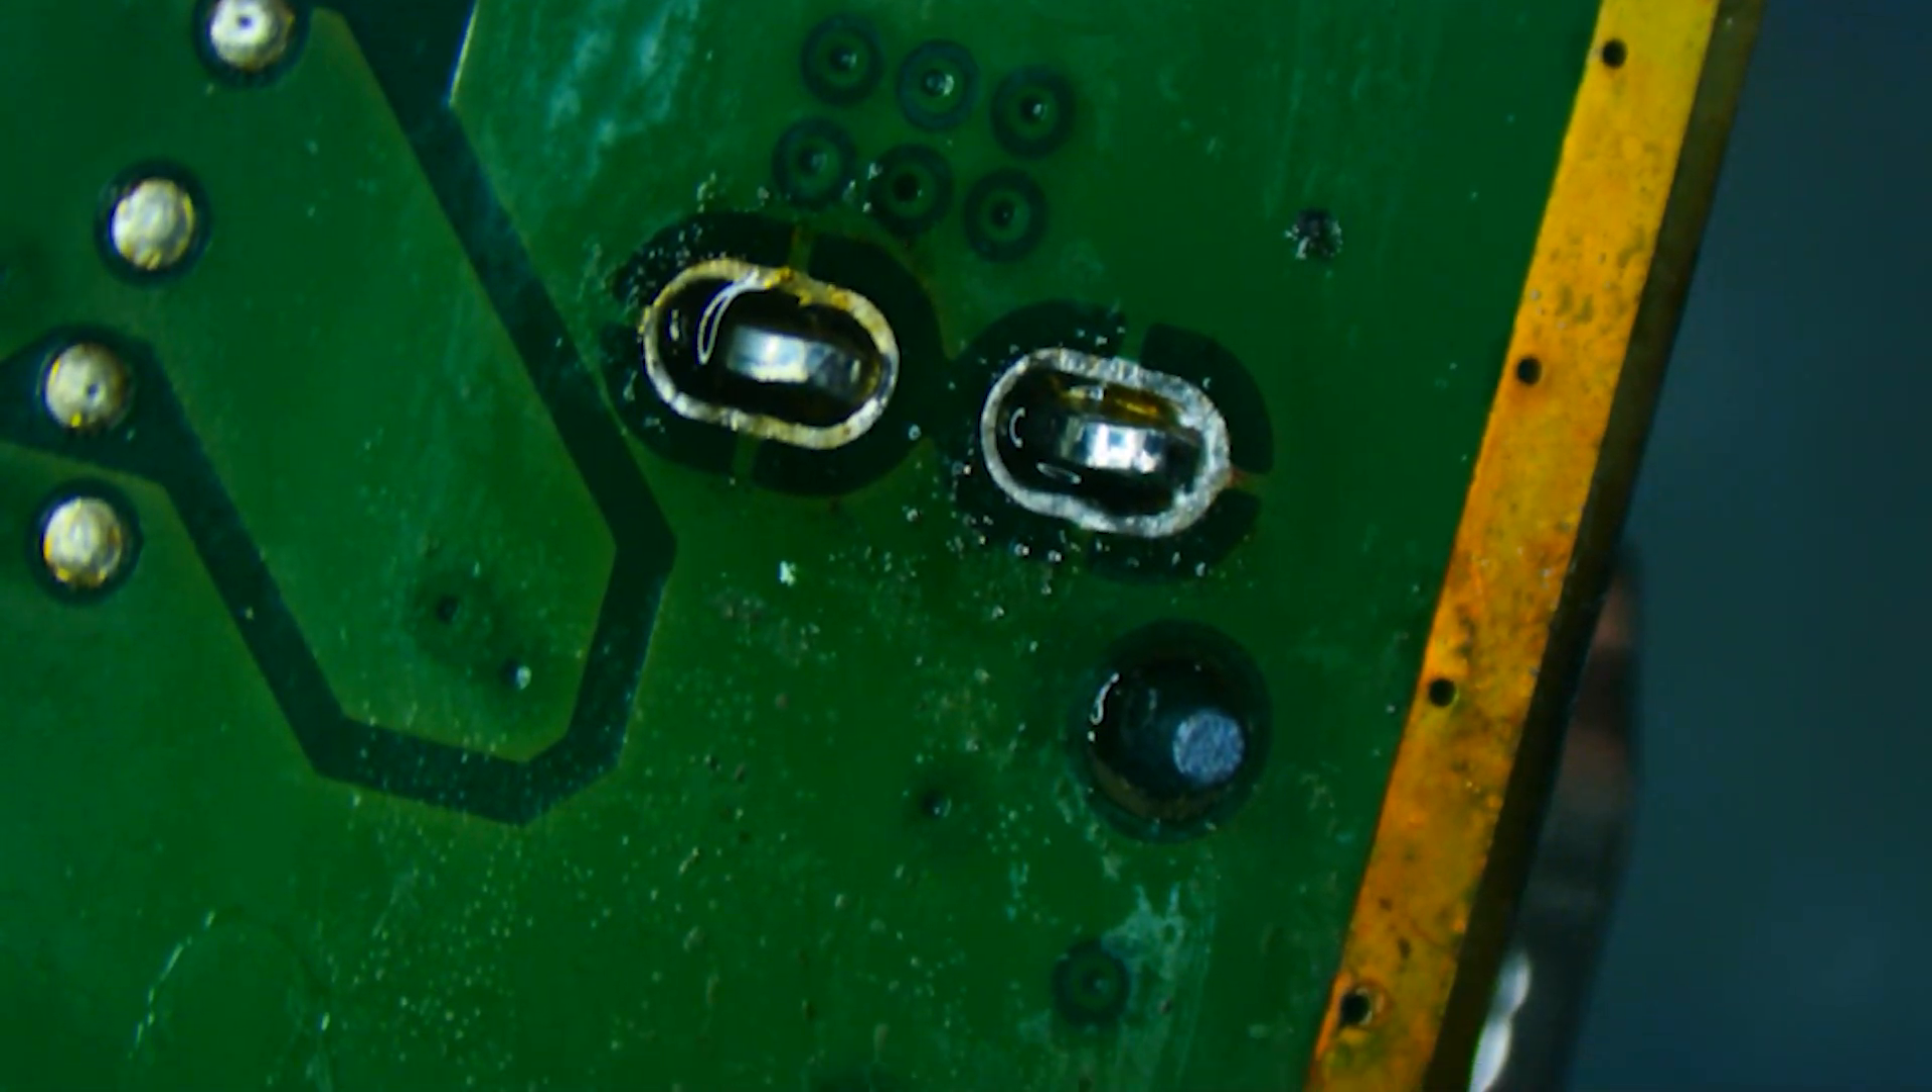Now when we flip it over, you'll see that the solder has not traveled all the way through the holes, right? There's solder in there, but not enough.